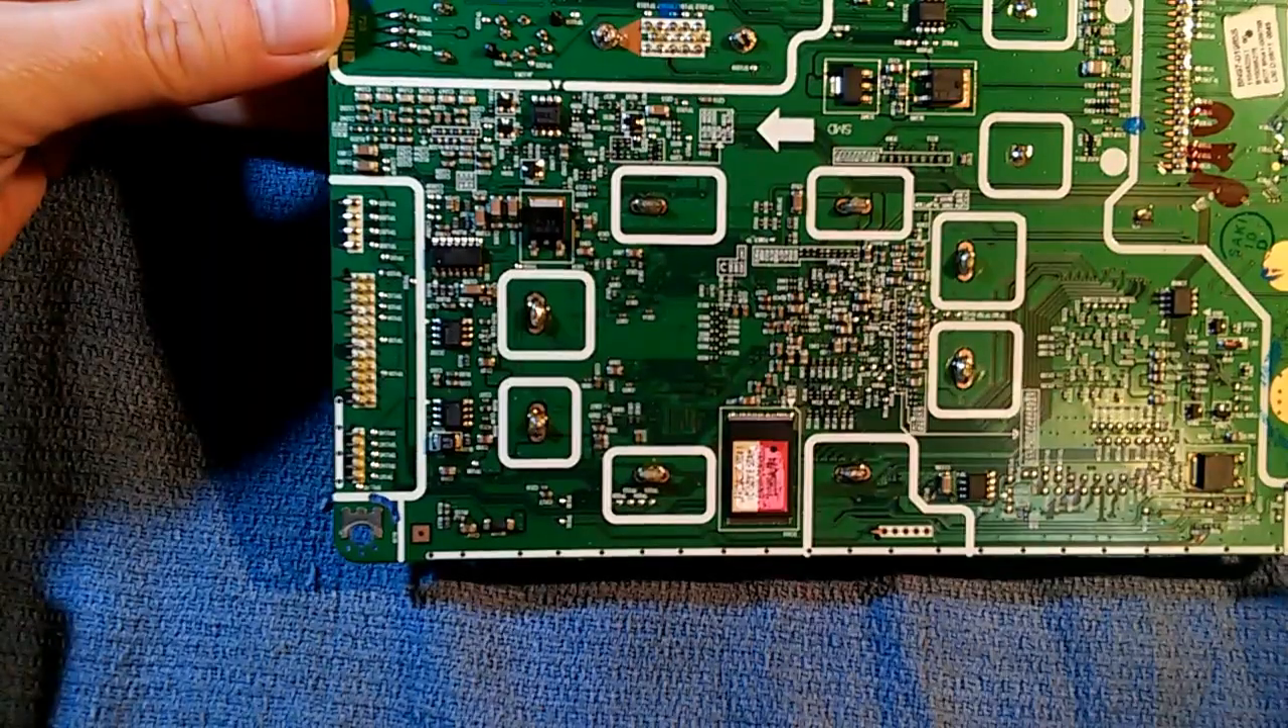Okay, we have the board out and on the bench, so to speak.